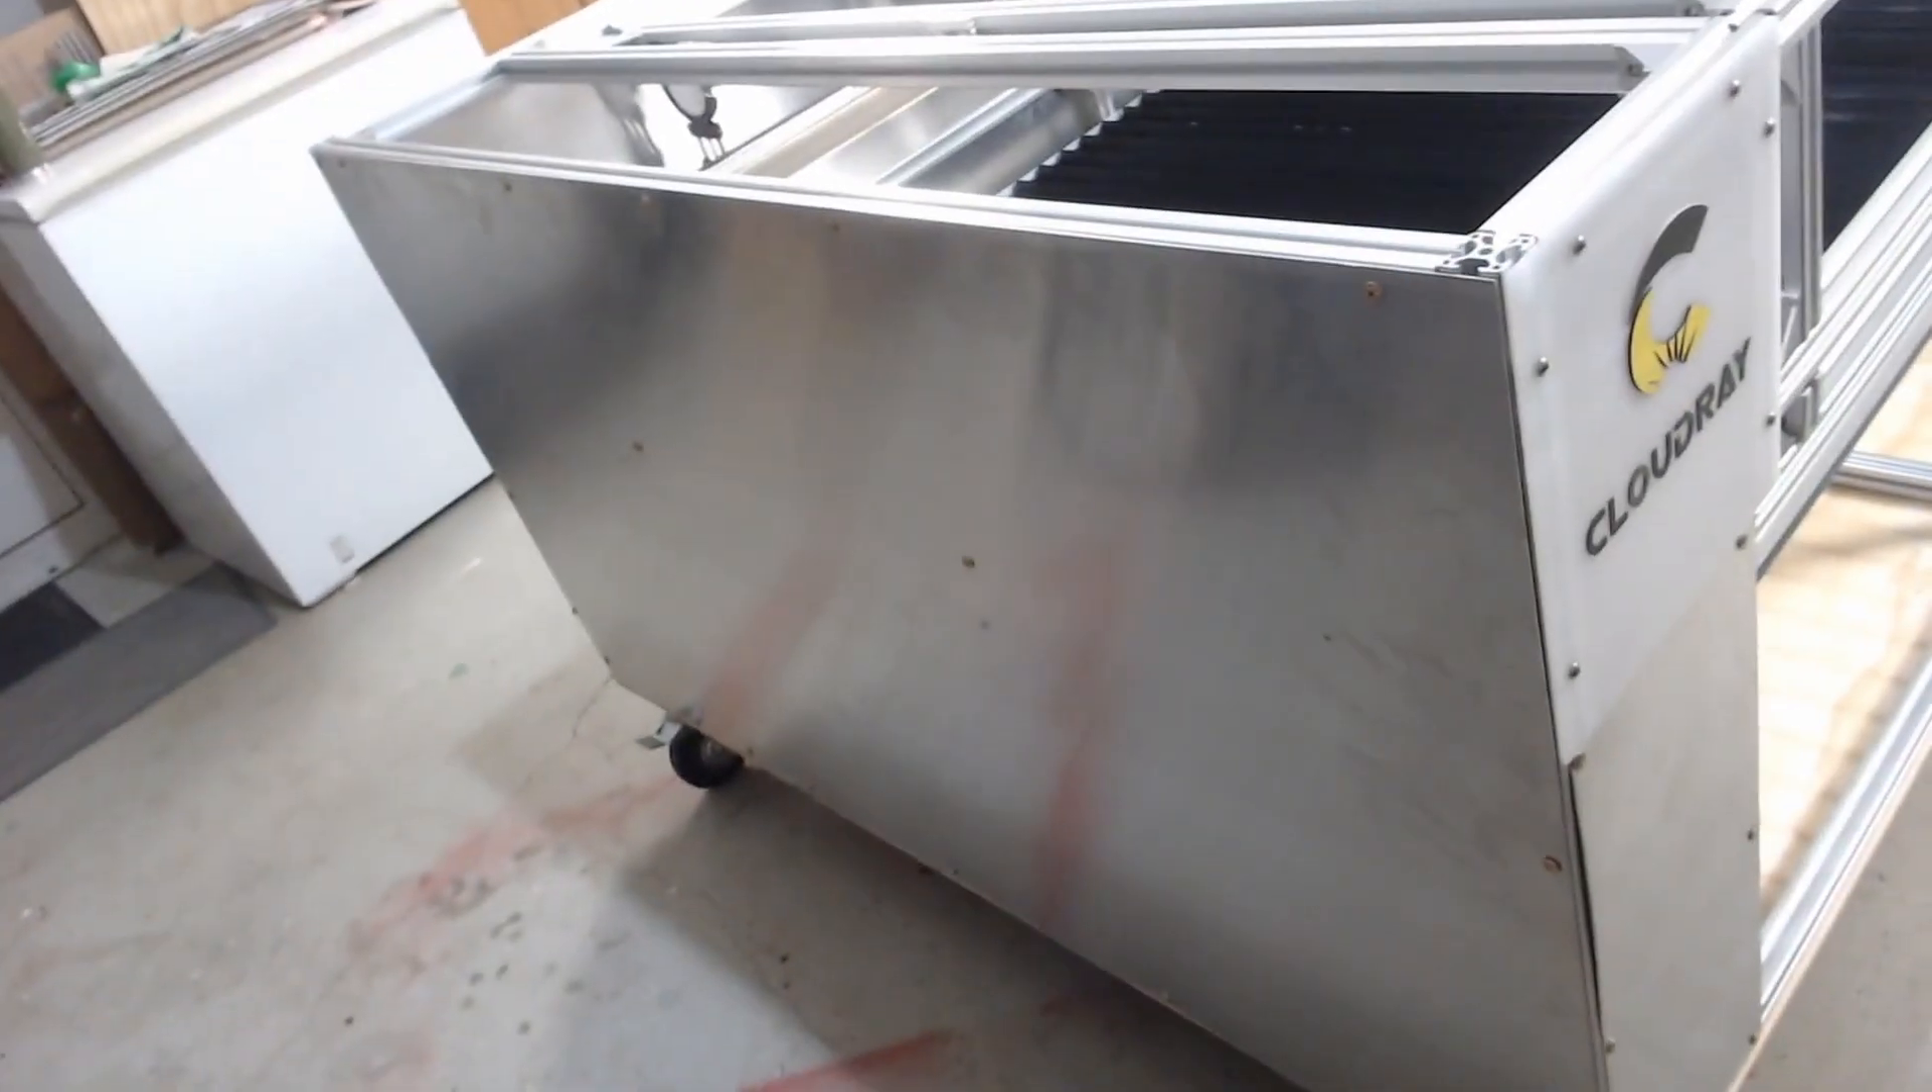I've also started to enclose the machine with the aluminium sheeting on this side of the machine I've just enclosed it with the aluminium sheeting because there's nothing in there that I need to access.